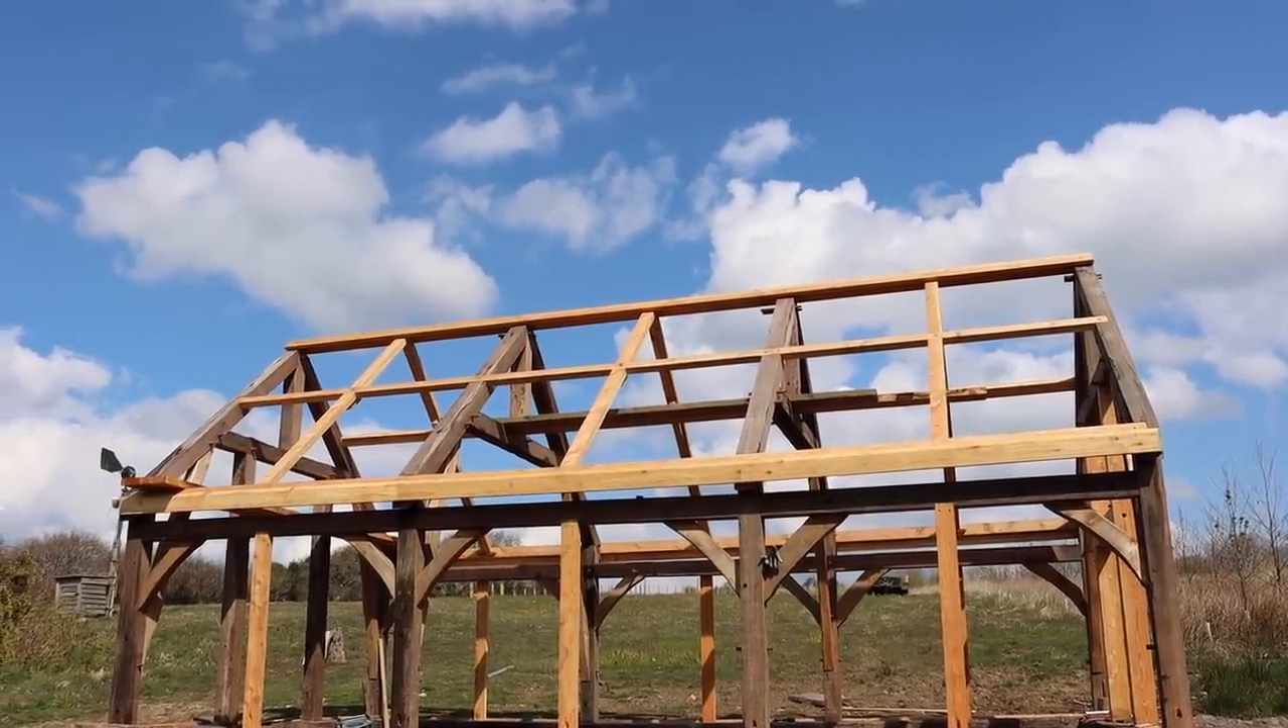Okay, so that is the roof timbers all up, really pleased with how it went and how it looks.